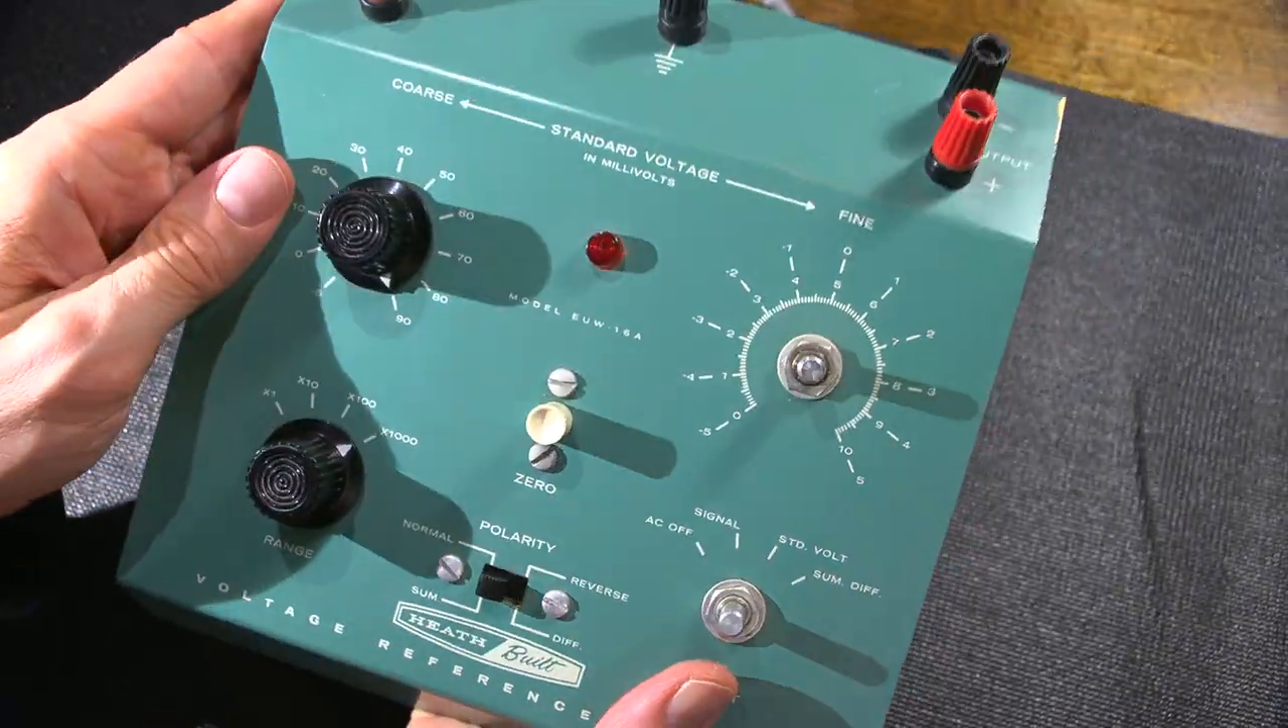So now I just need to get the knobs back on the front here.